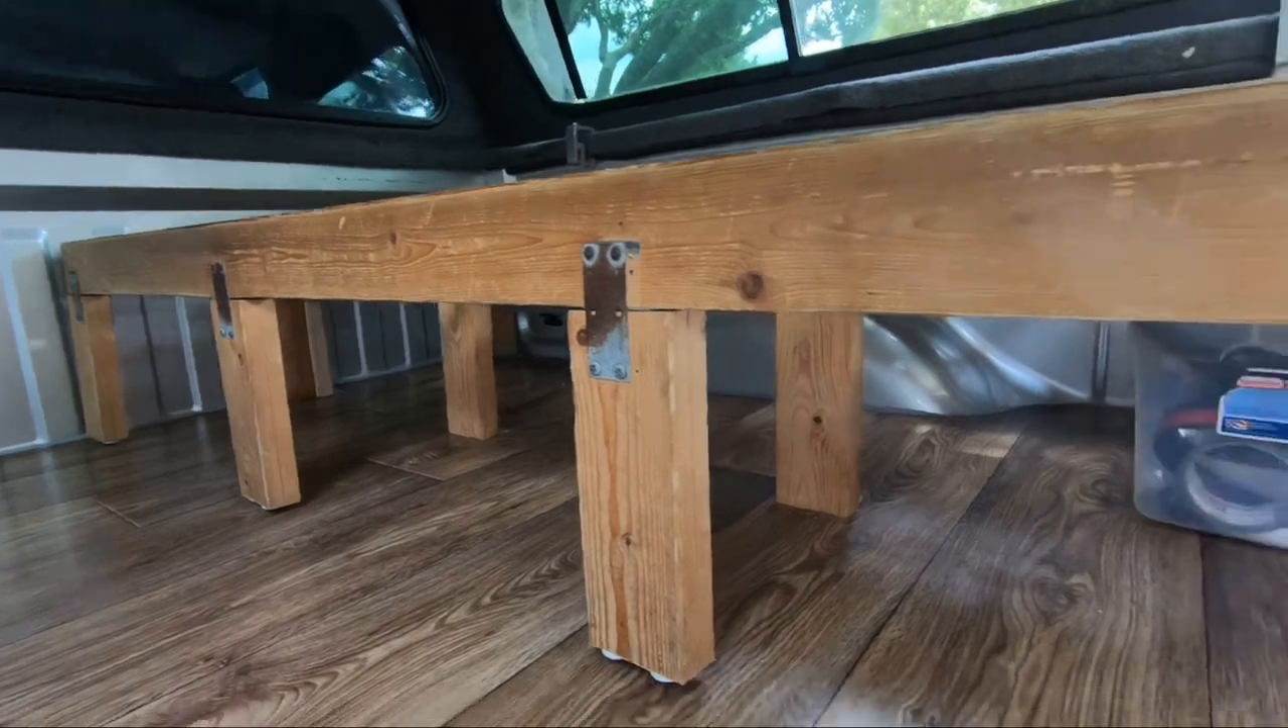See here we still have some of the old flat brackets on and we're looking to replace those with maybe three inch wide brackets in the future.